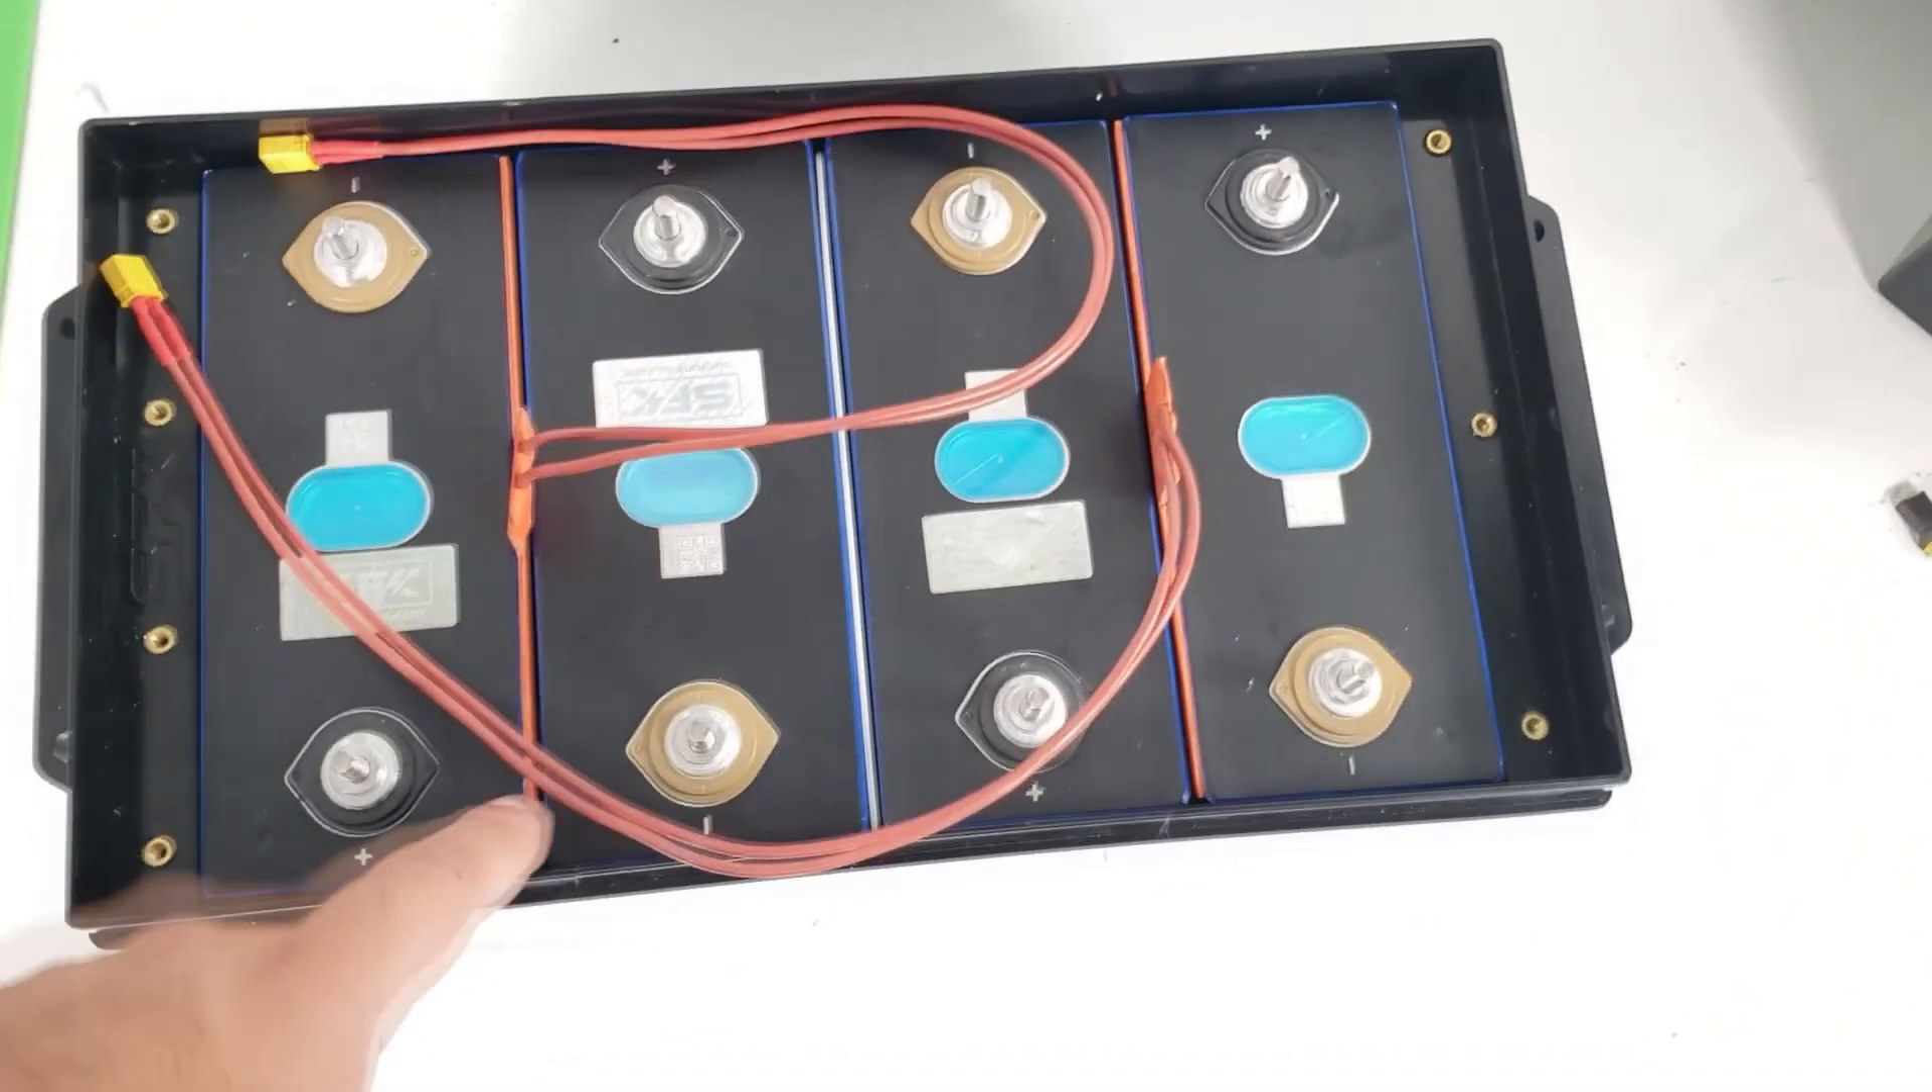Just to kind of show you, you got the cells in place.